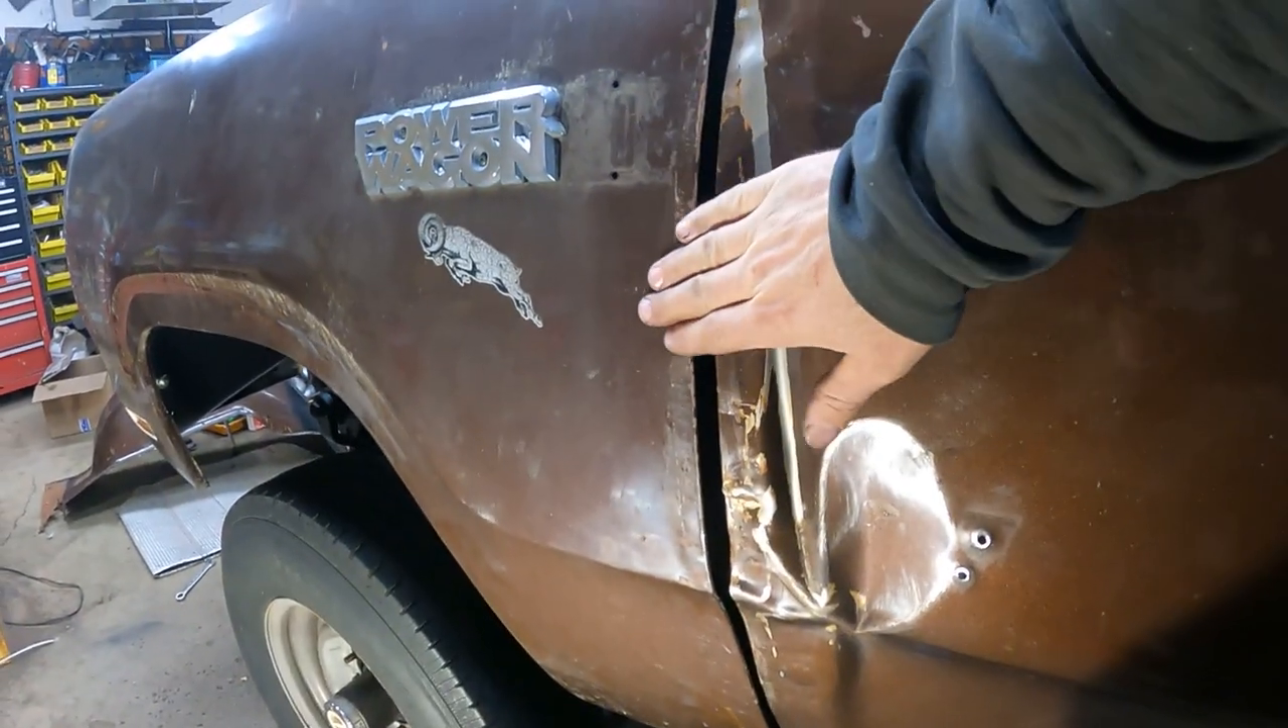Um, obviously you can see the gap is, the gap is very large. This fender is bent flared out a little bit. It's bent out here where it creased it.